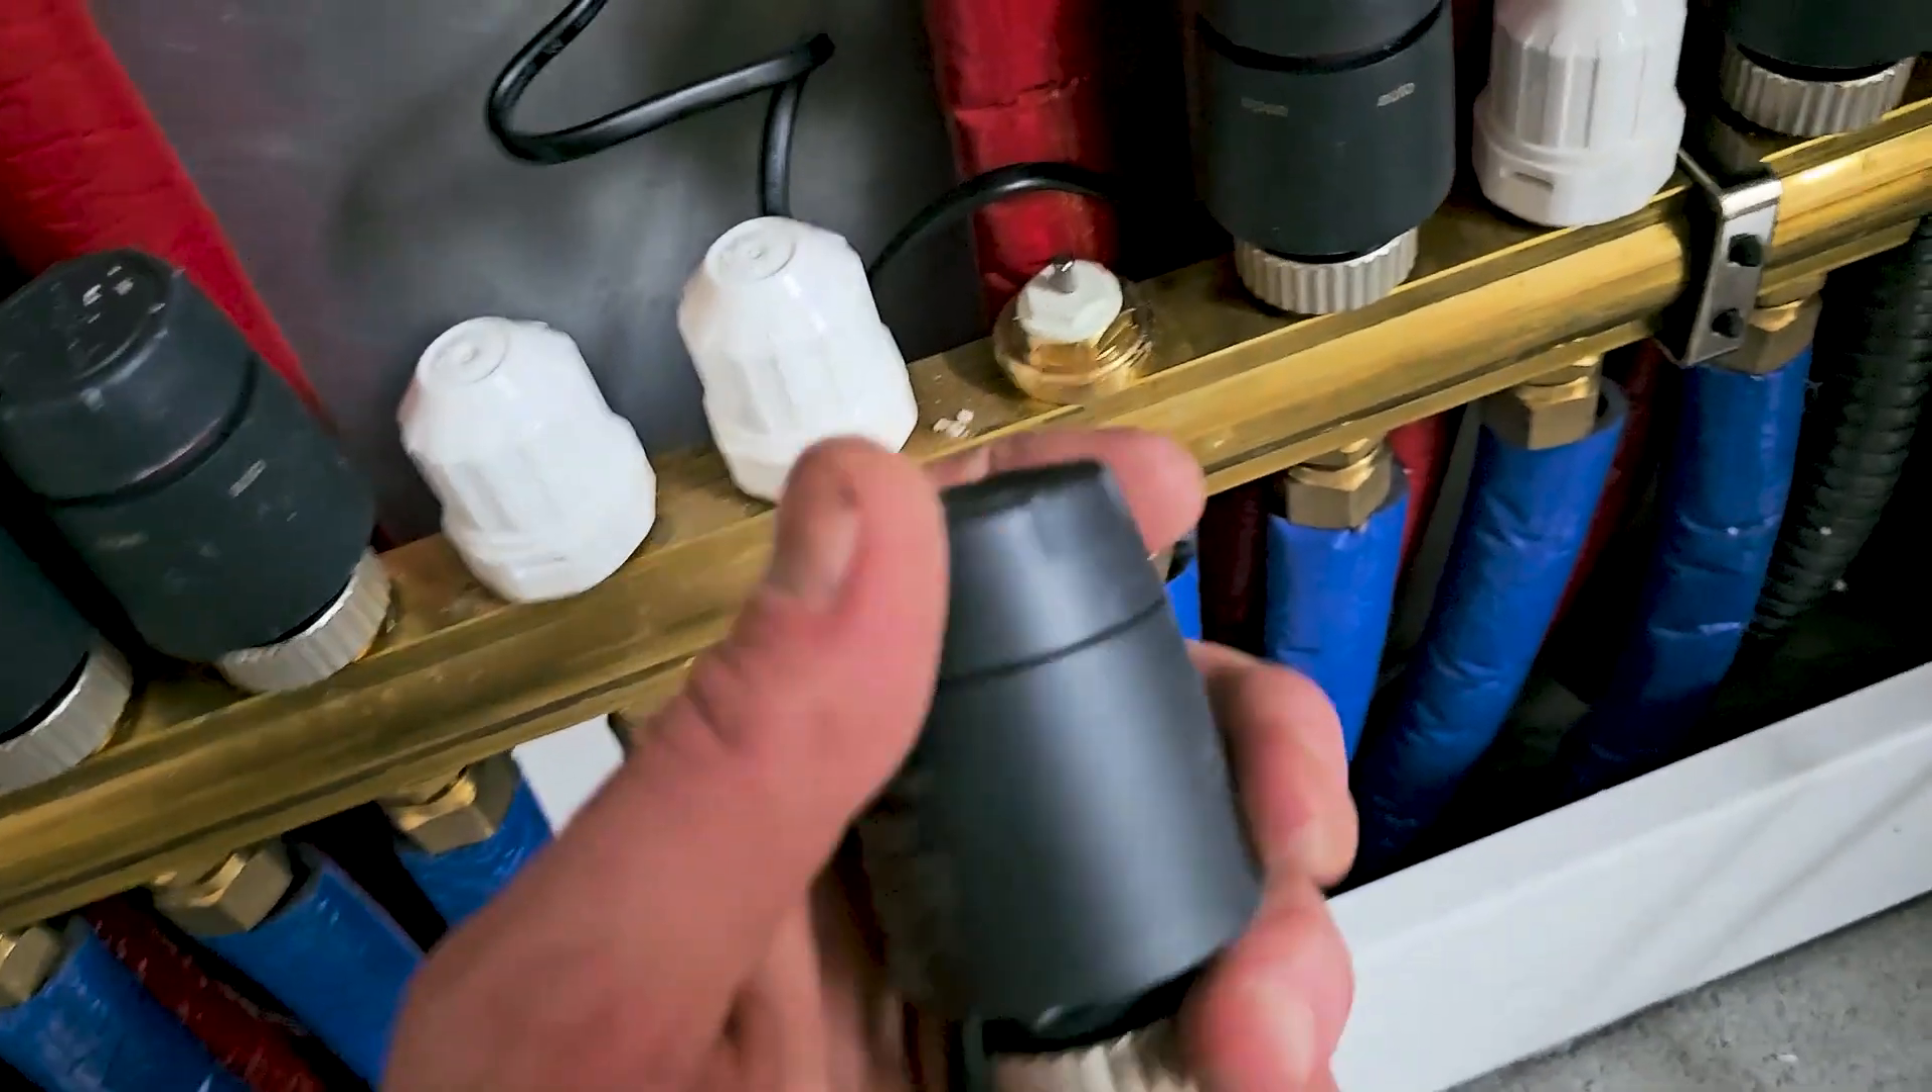Został mi ostatni siłownik do zamontowania.